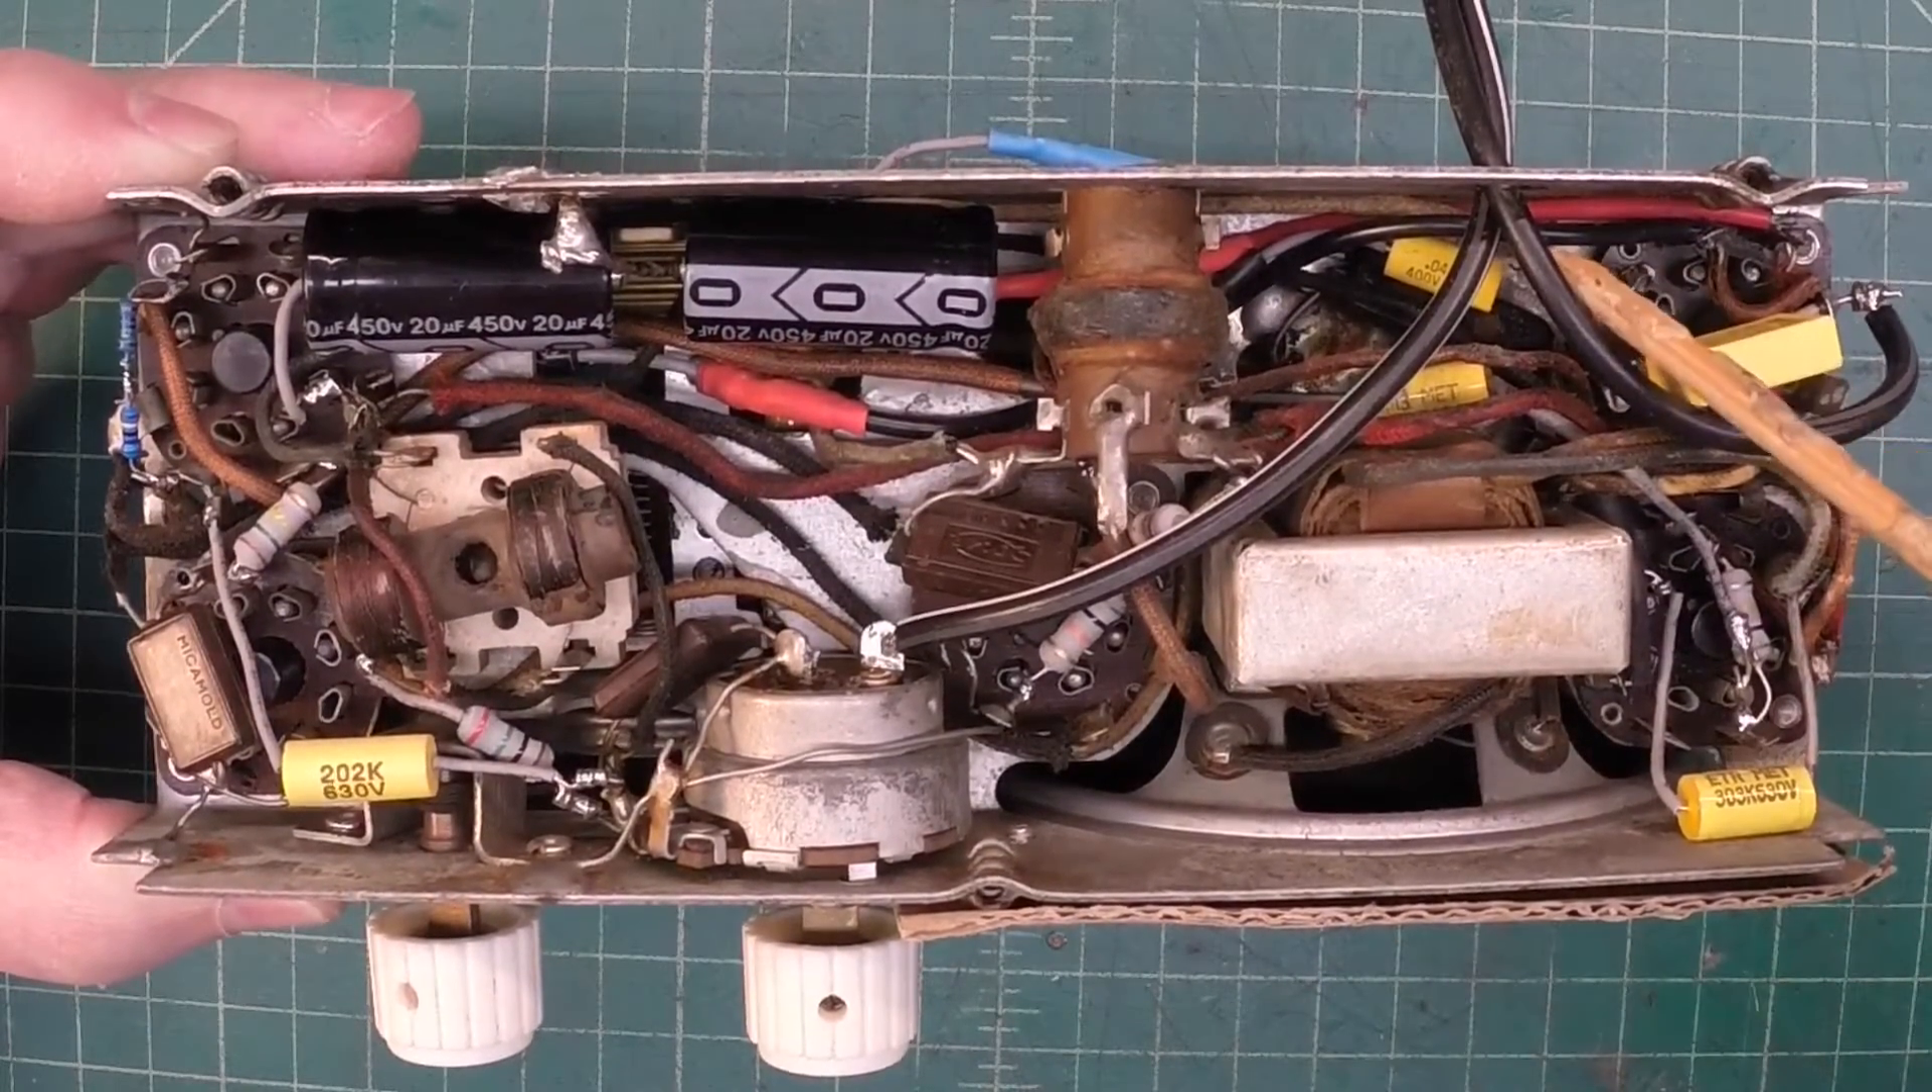You can see I've got a line cord just temped in at this point in time.